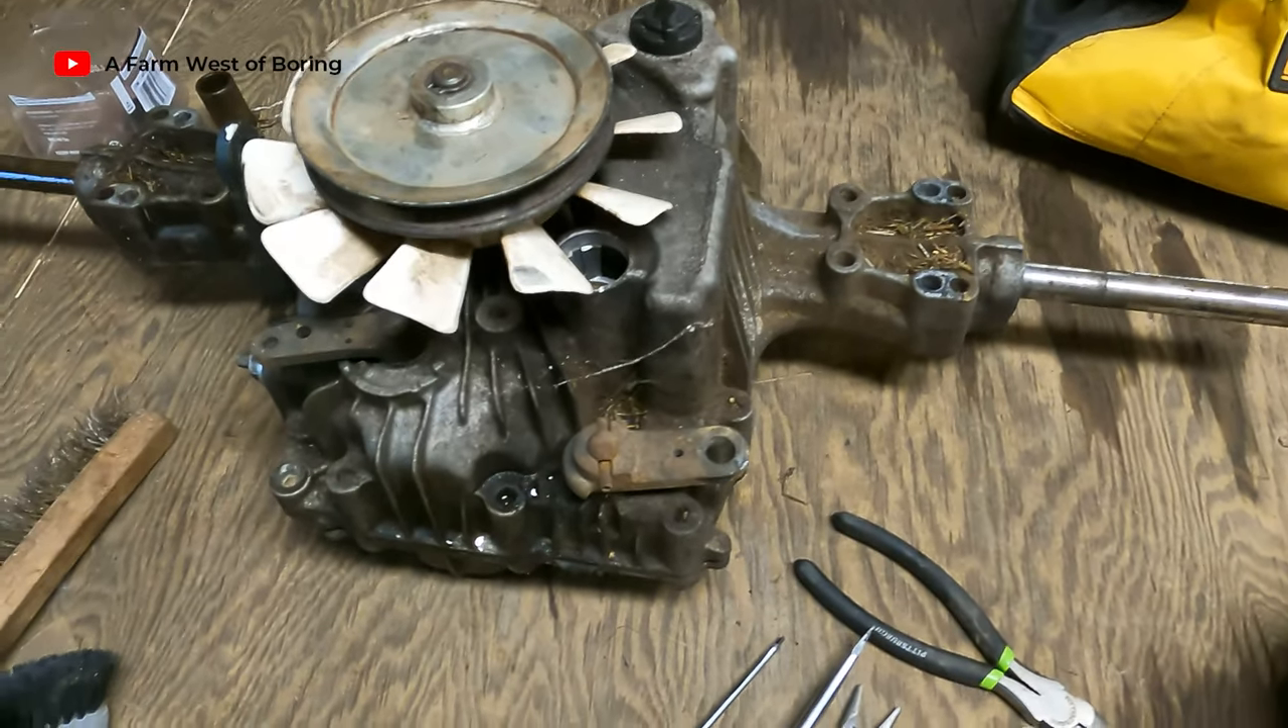So there we go, we've got the transmission out of the tractor.